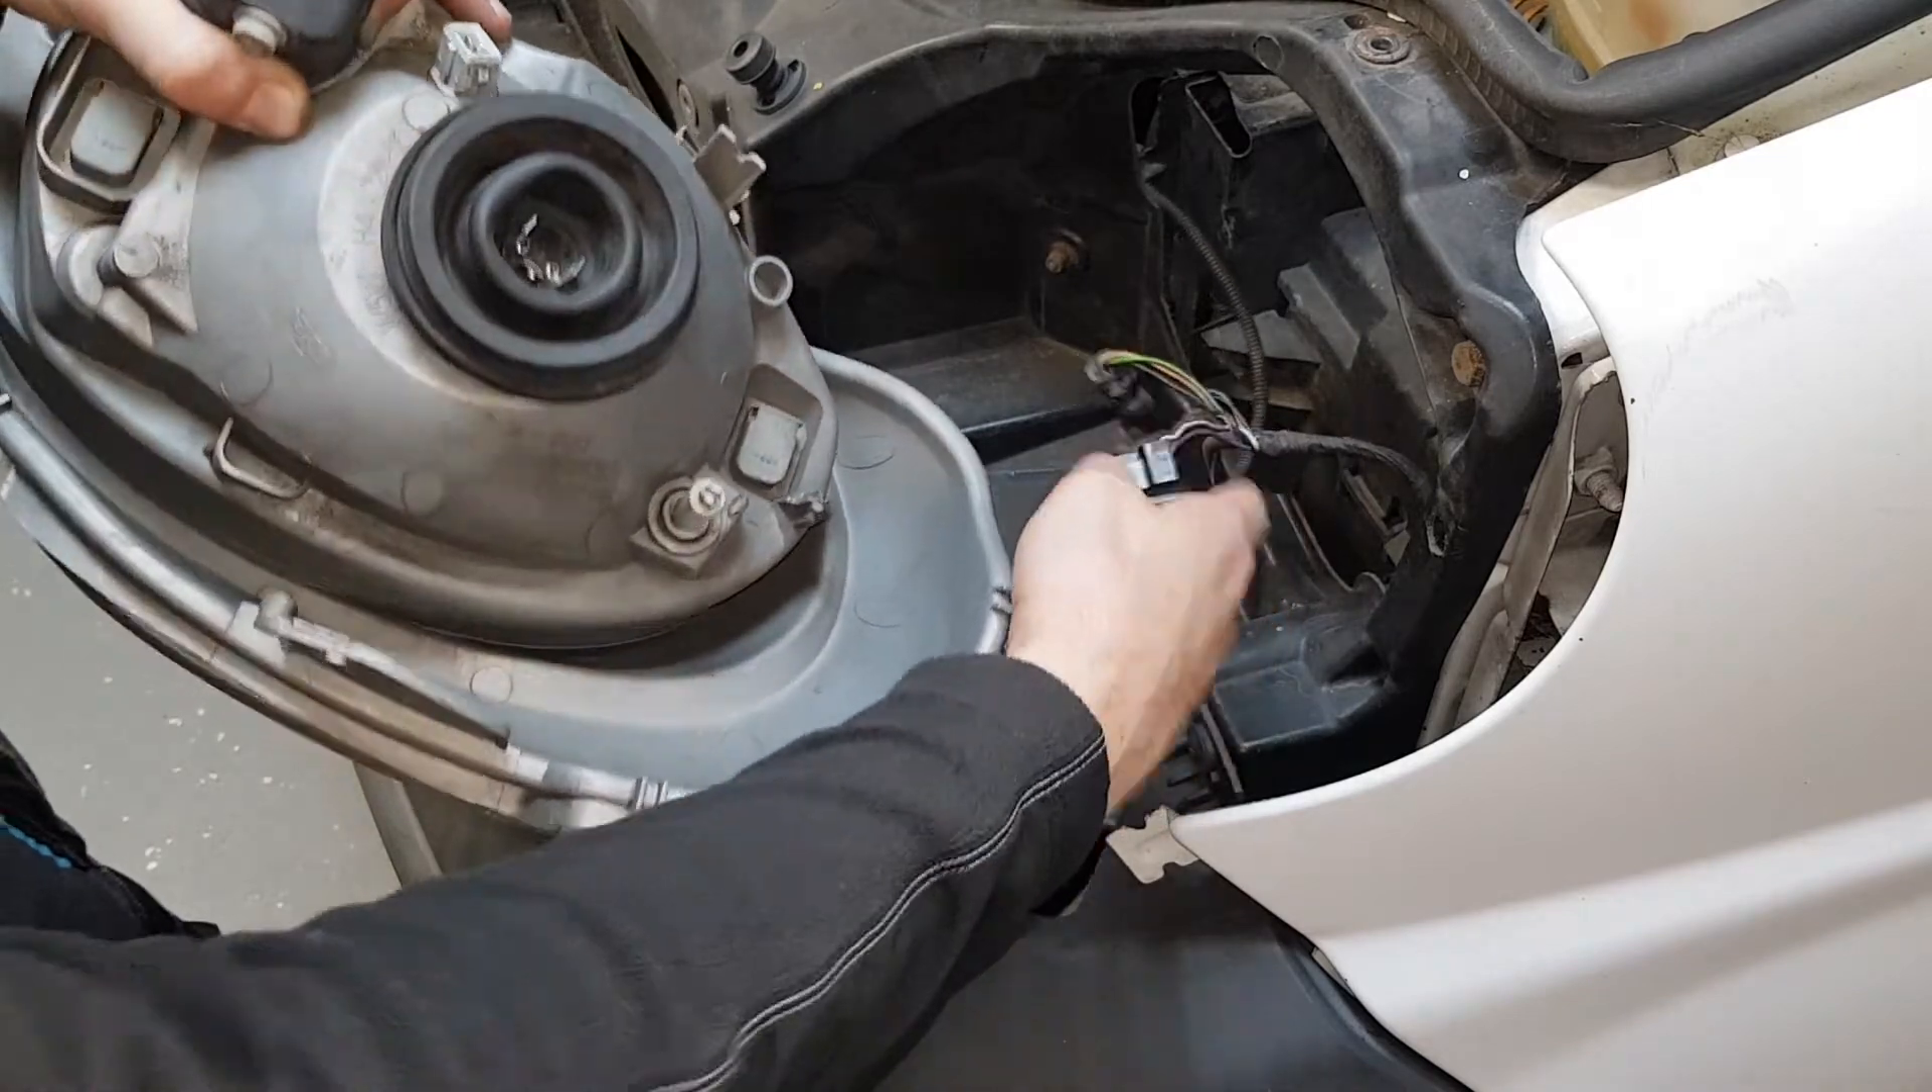So this is your one of your headlights removed.